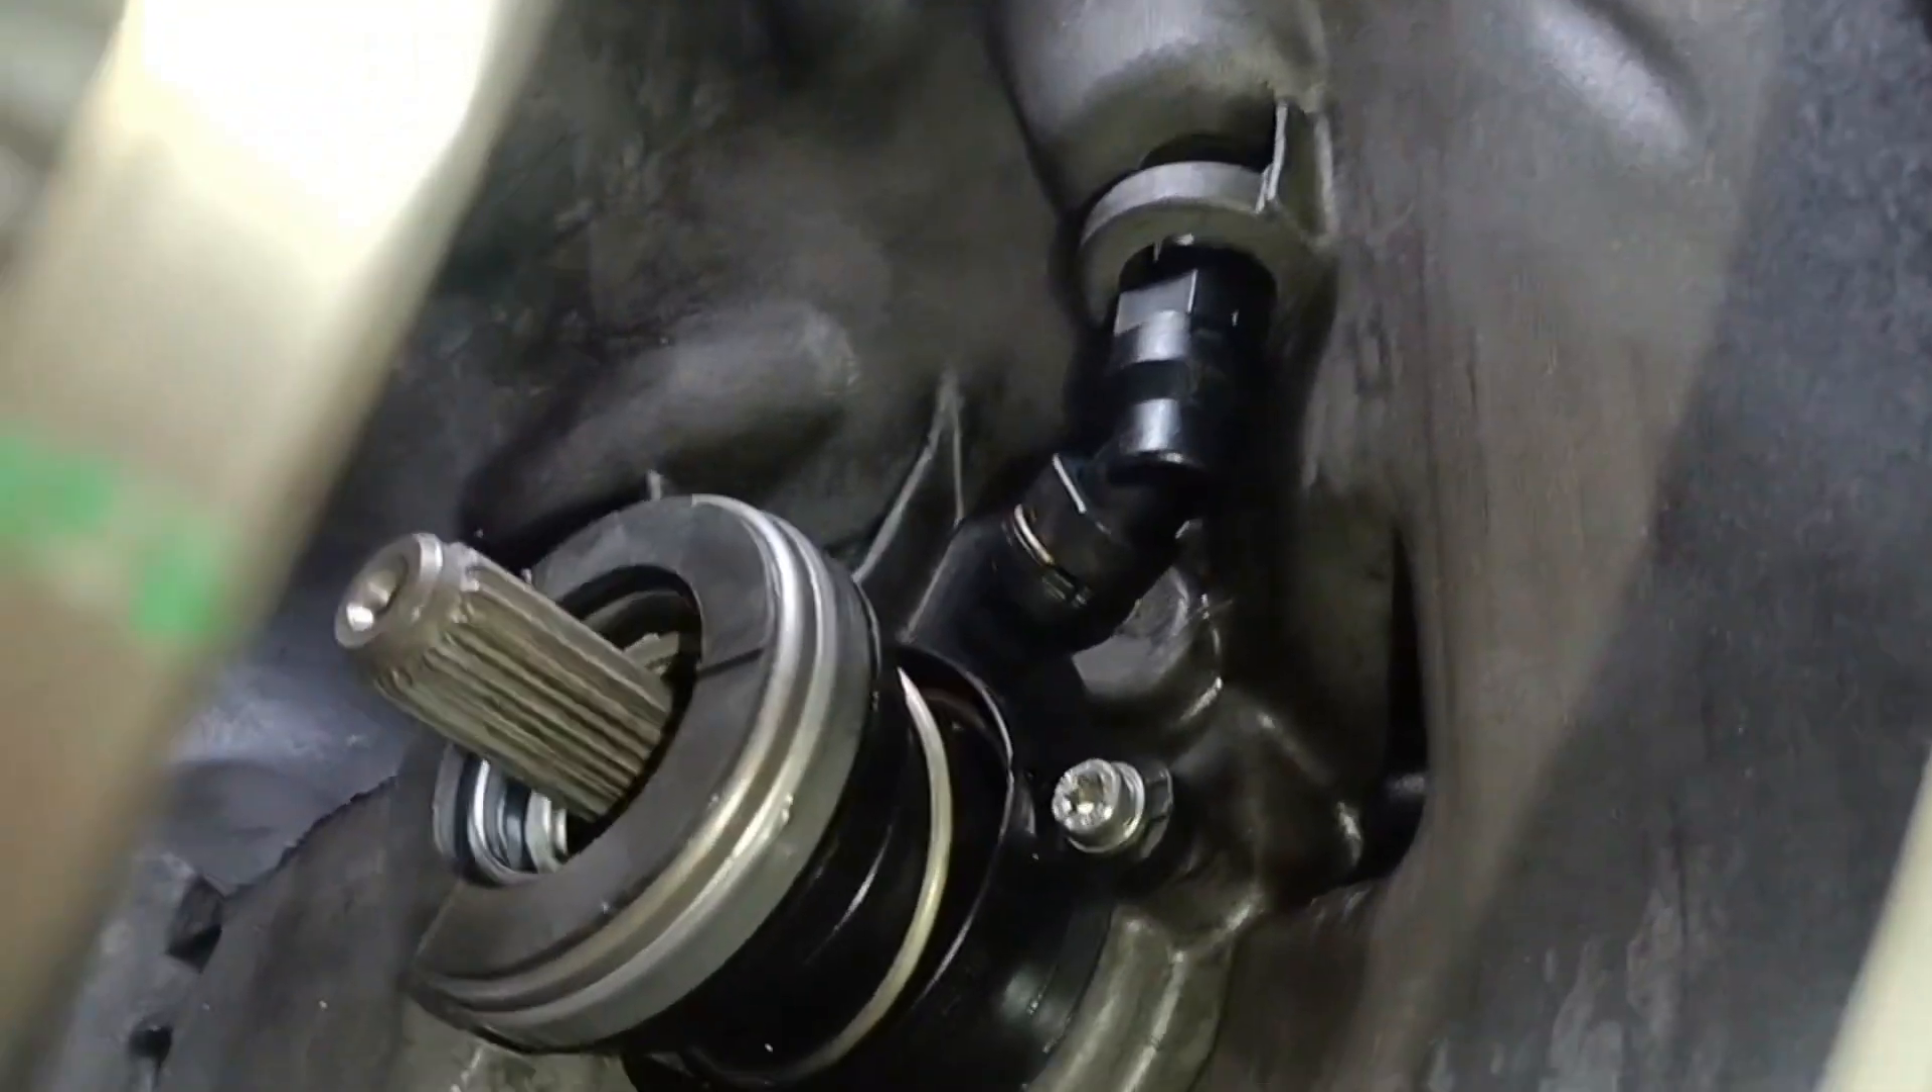Já coloquei O rolamento novo ali, ó.